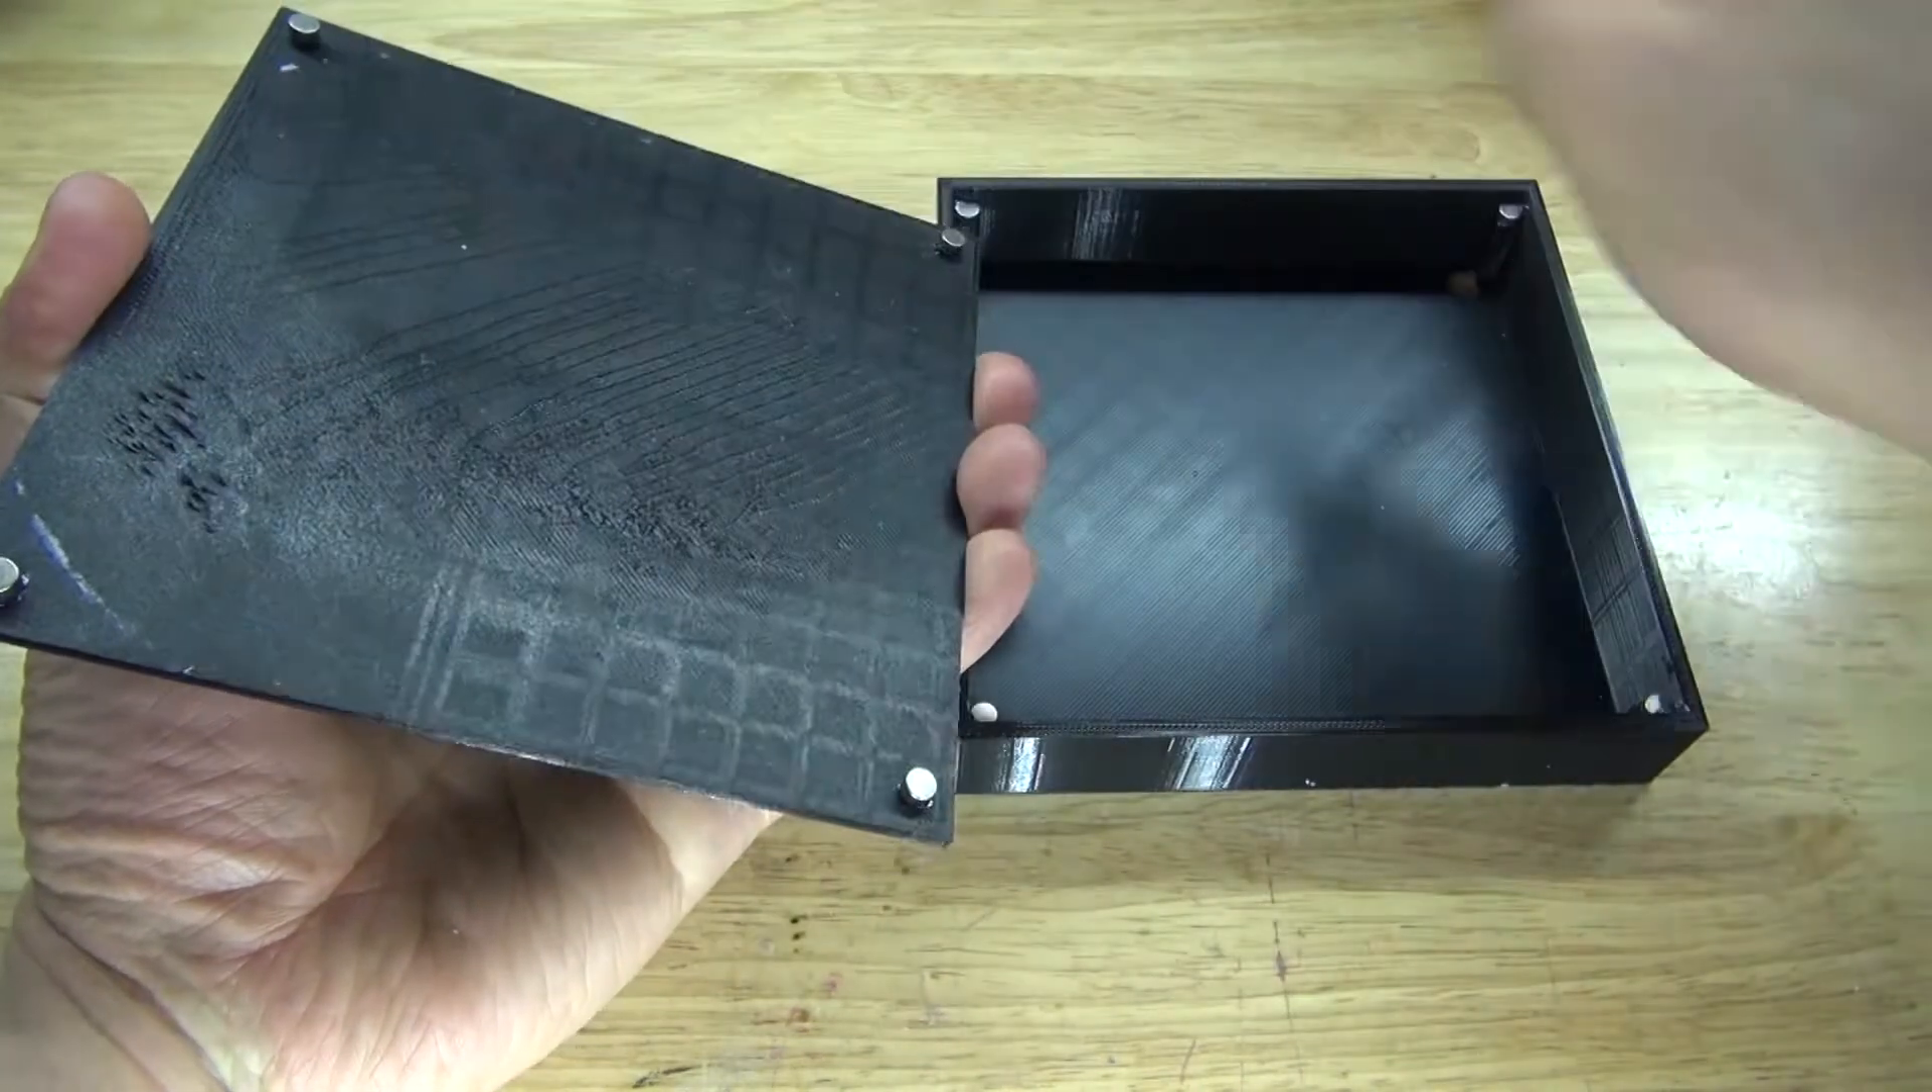Now, as you can see, the magnets are glued onto these corners, just like that, exactly how I want.